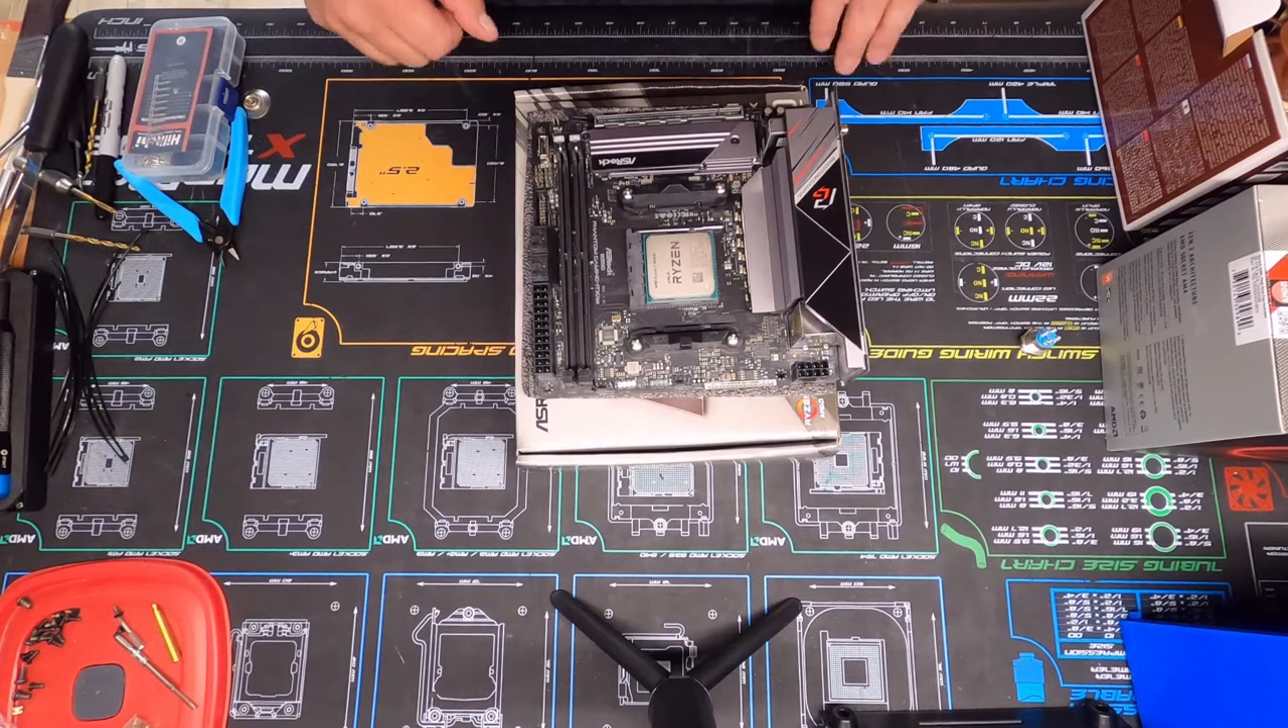Okay guys I got the CPU put in here real quick.